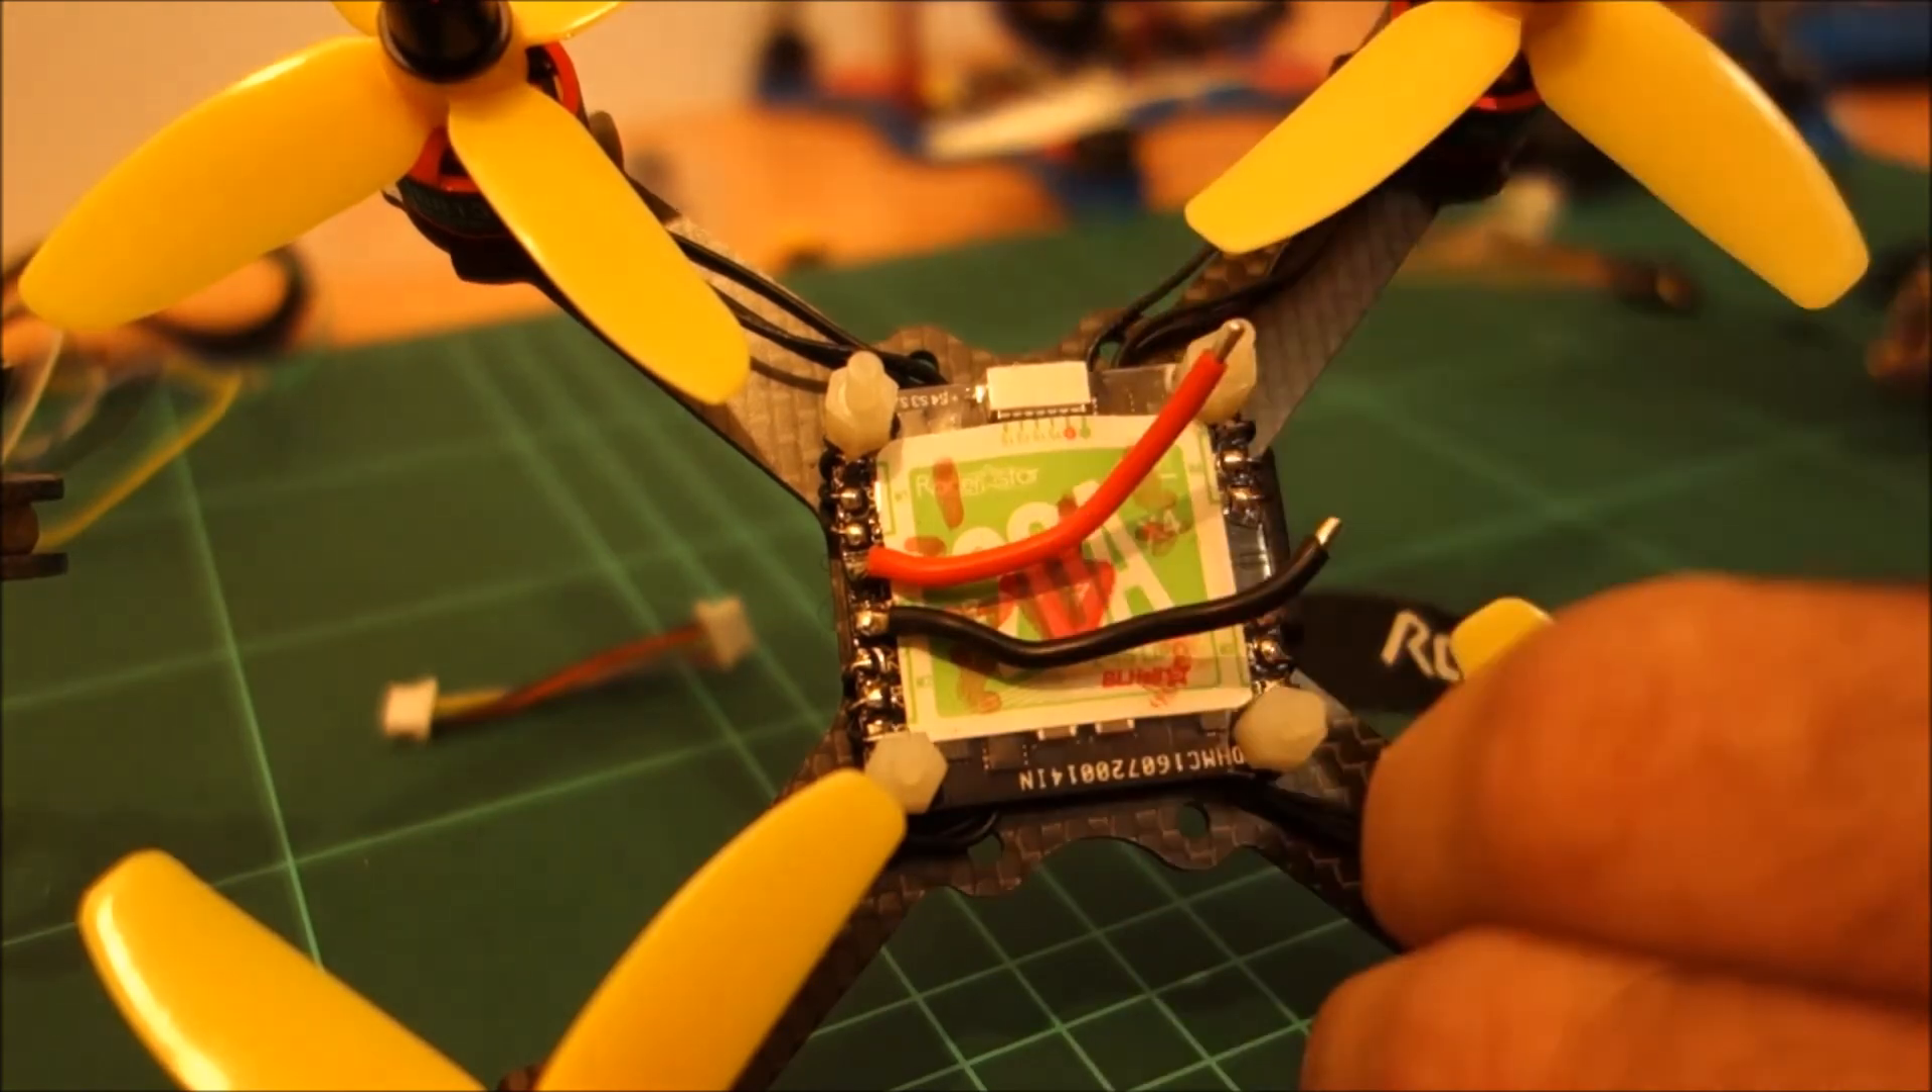The other thing I have done is I've just gone ahead and put some 18 gauge wire on here.